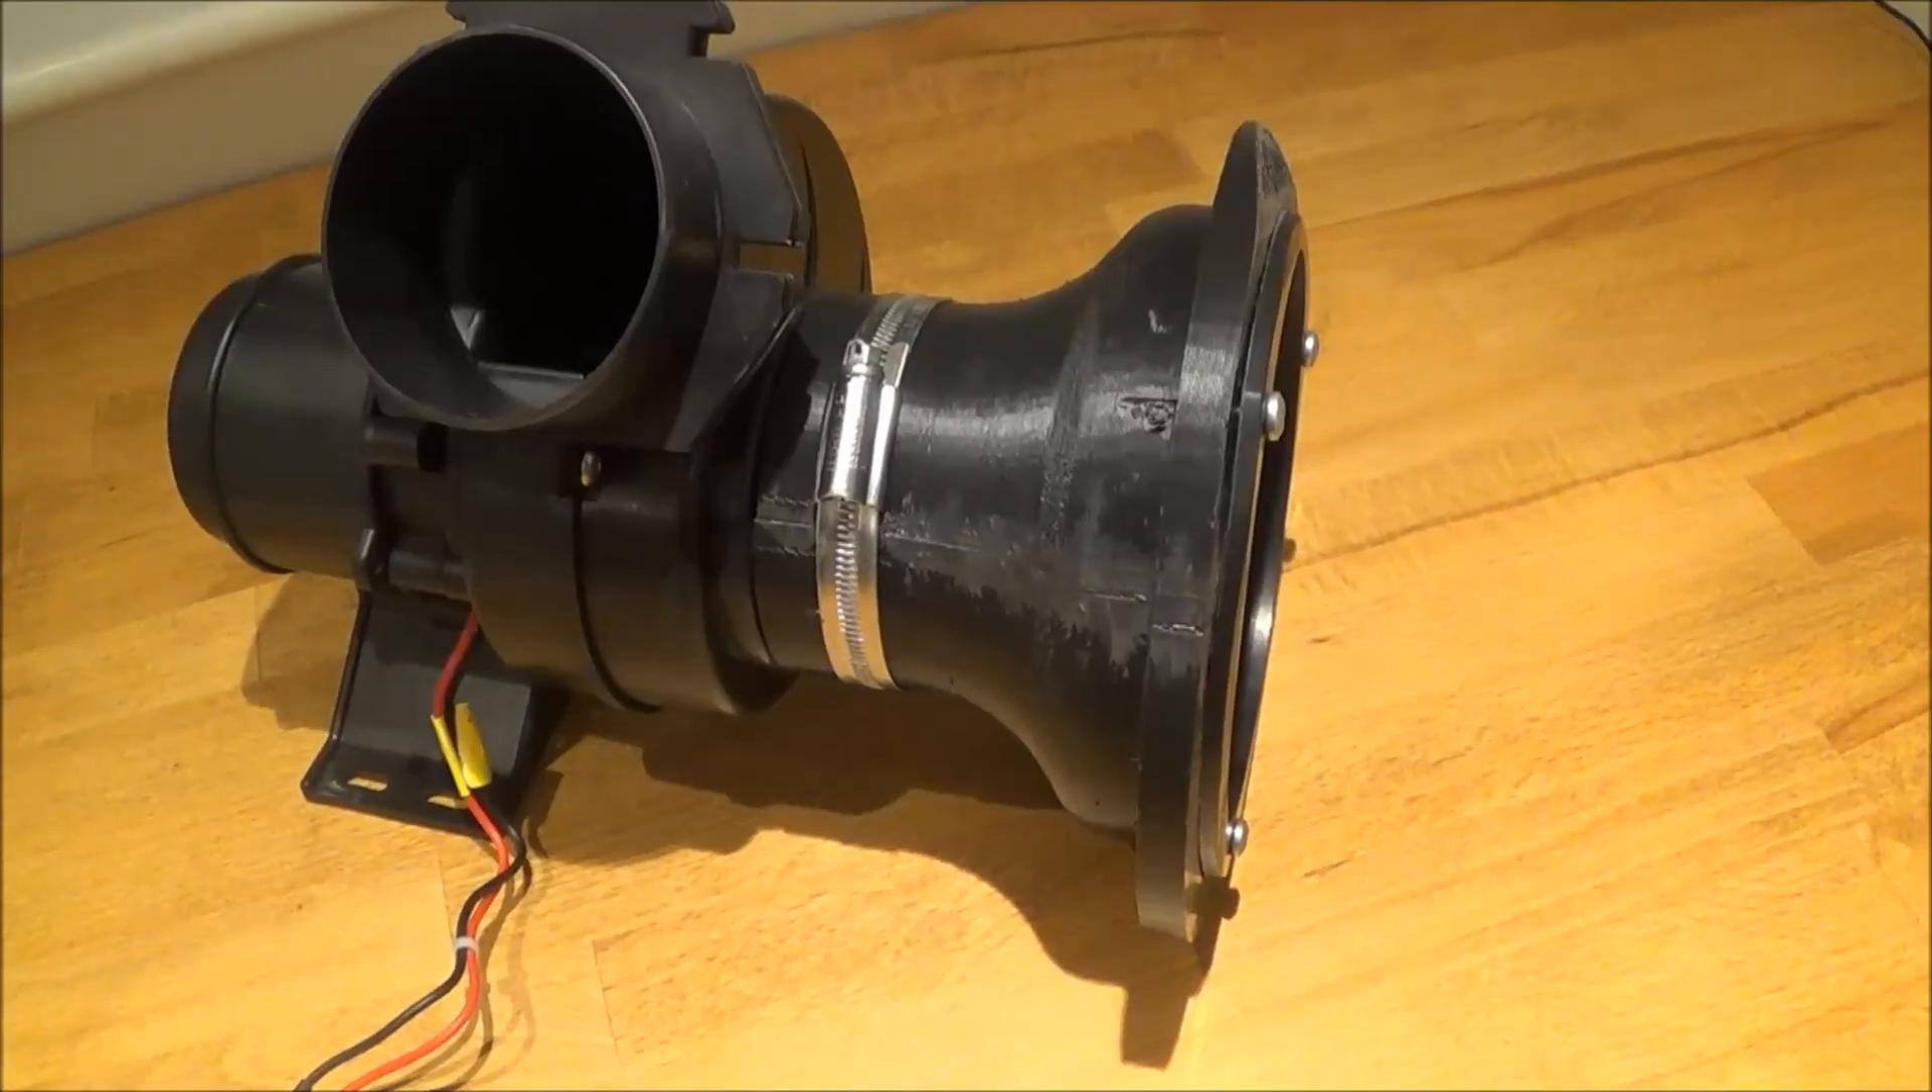I've connected the adapter duct and the blower up.